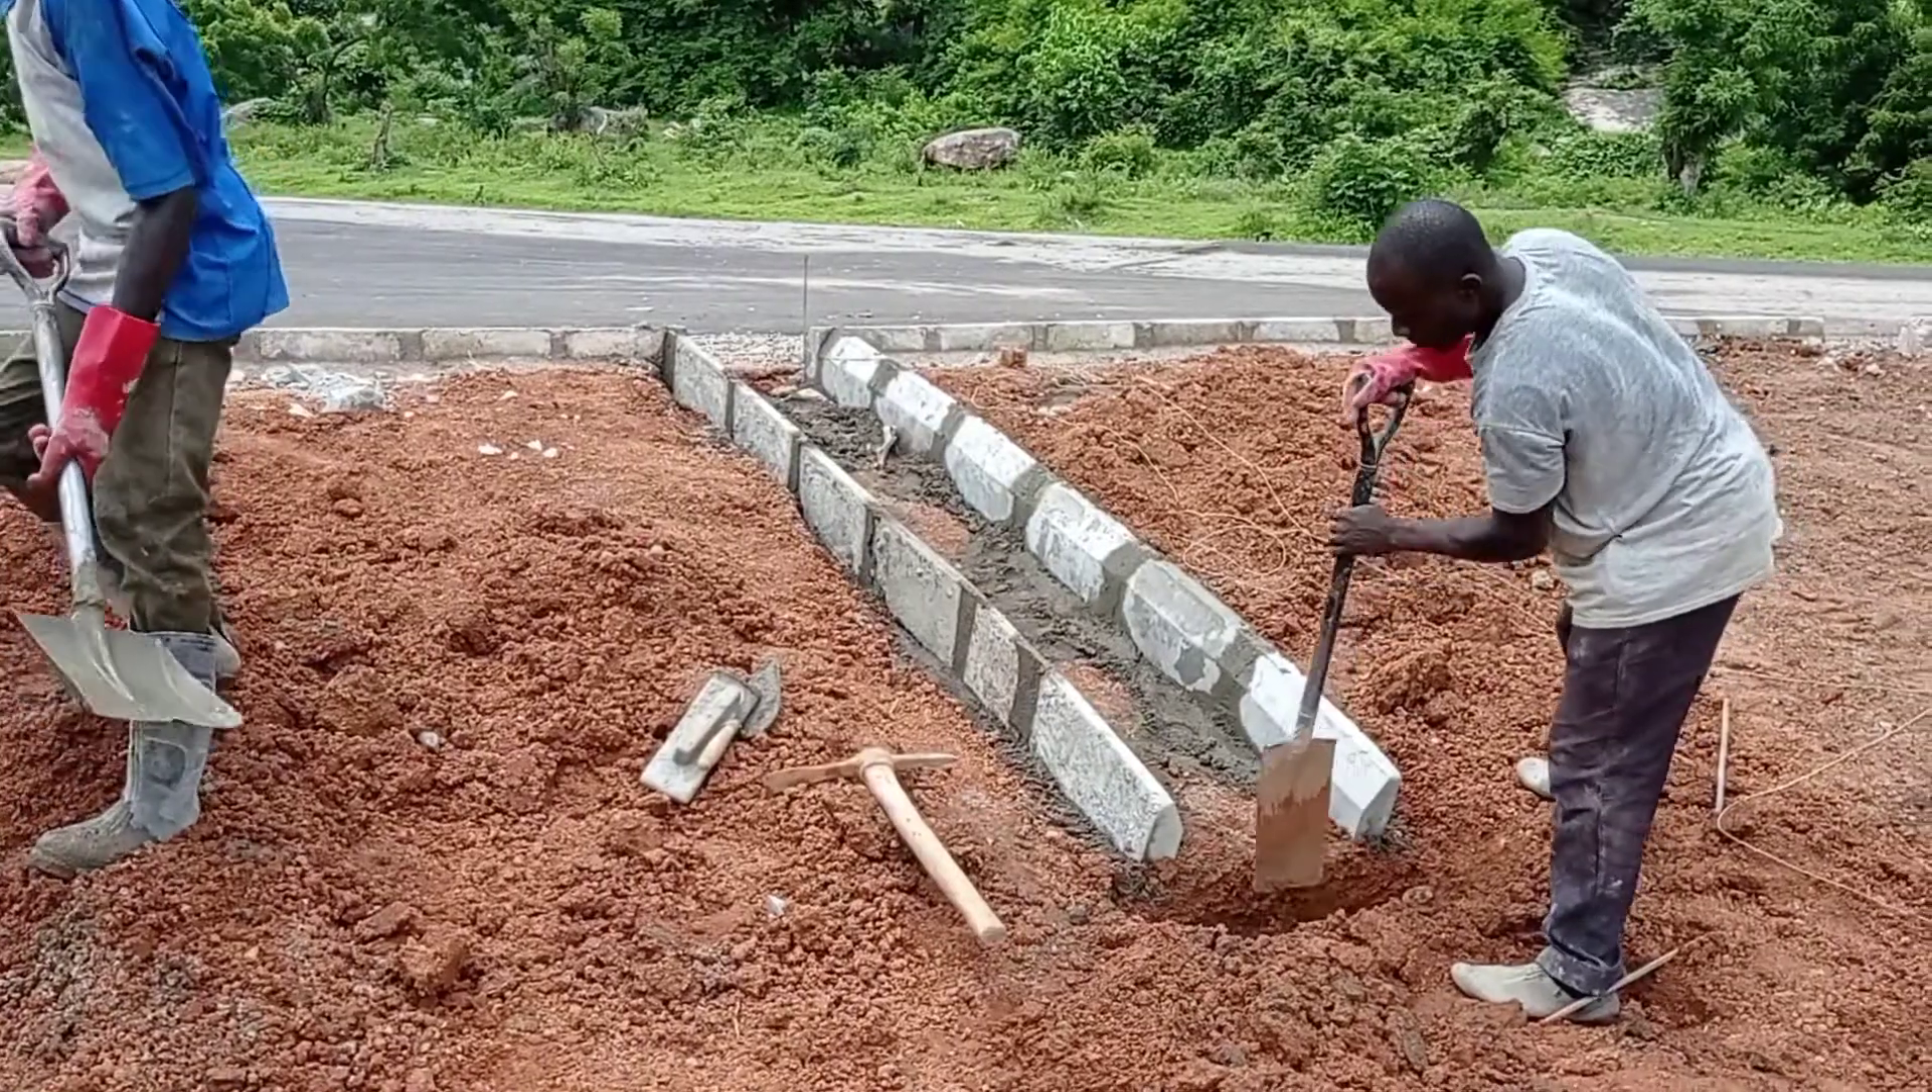Here you can see that these curb stones have been placed.